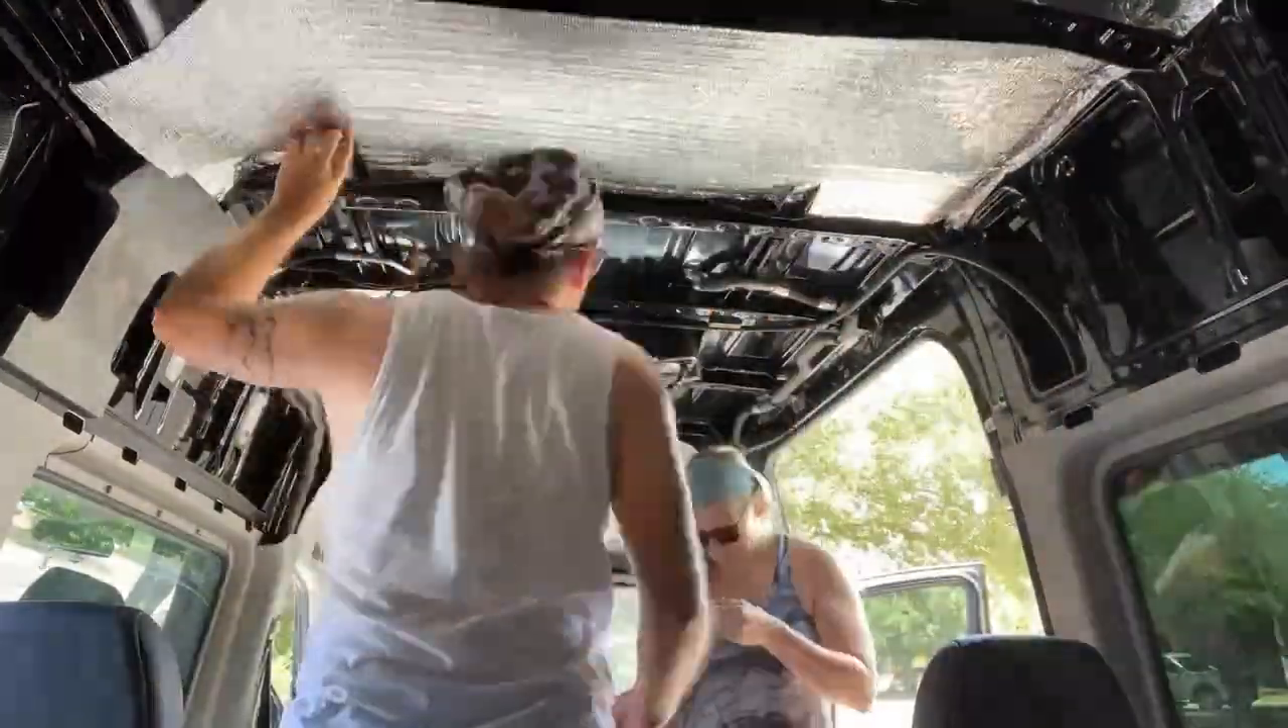So, now we get to go in and install the rest of the headliner into the rest of the van.